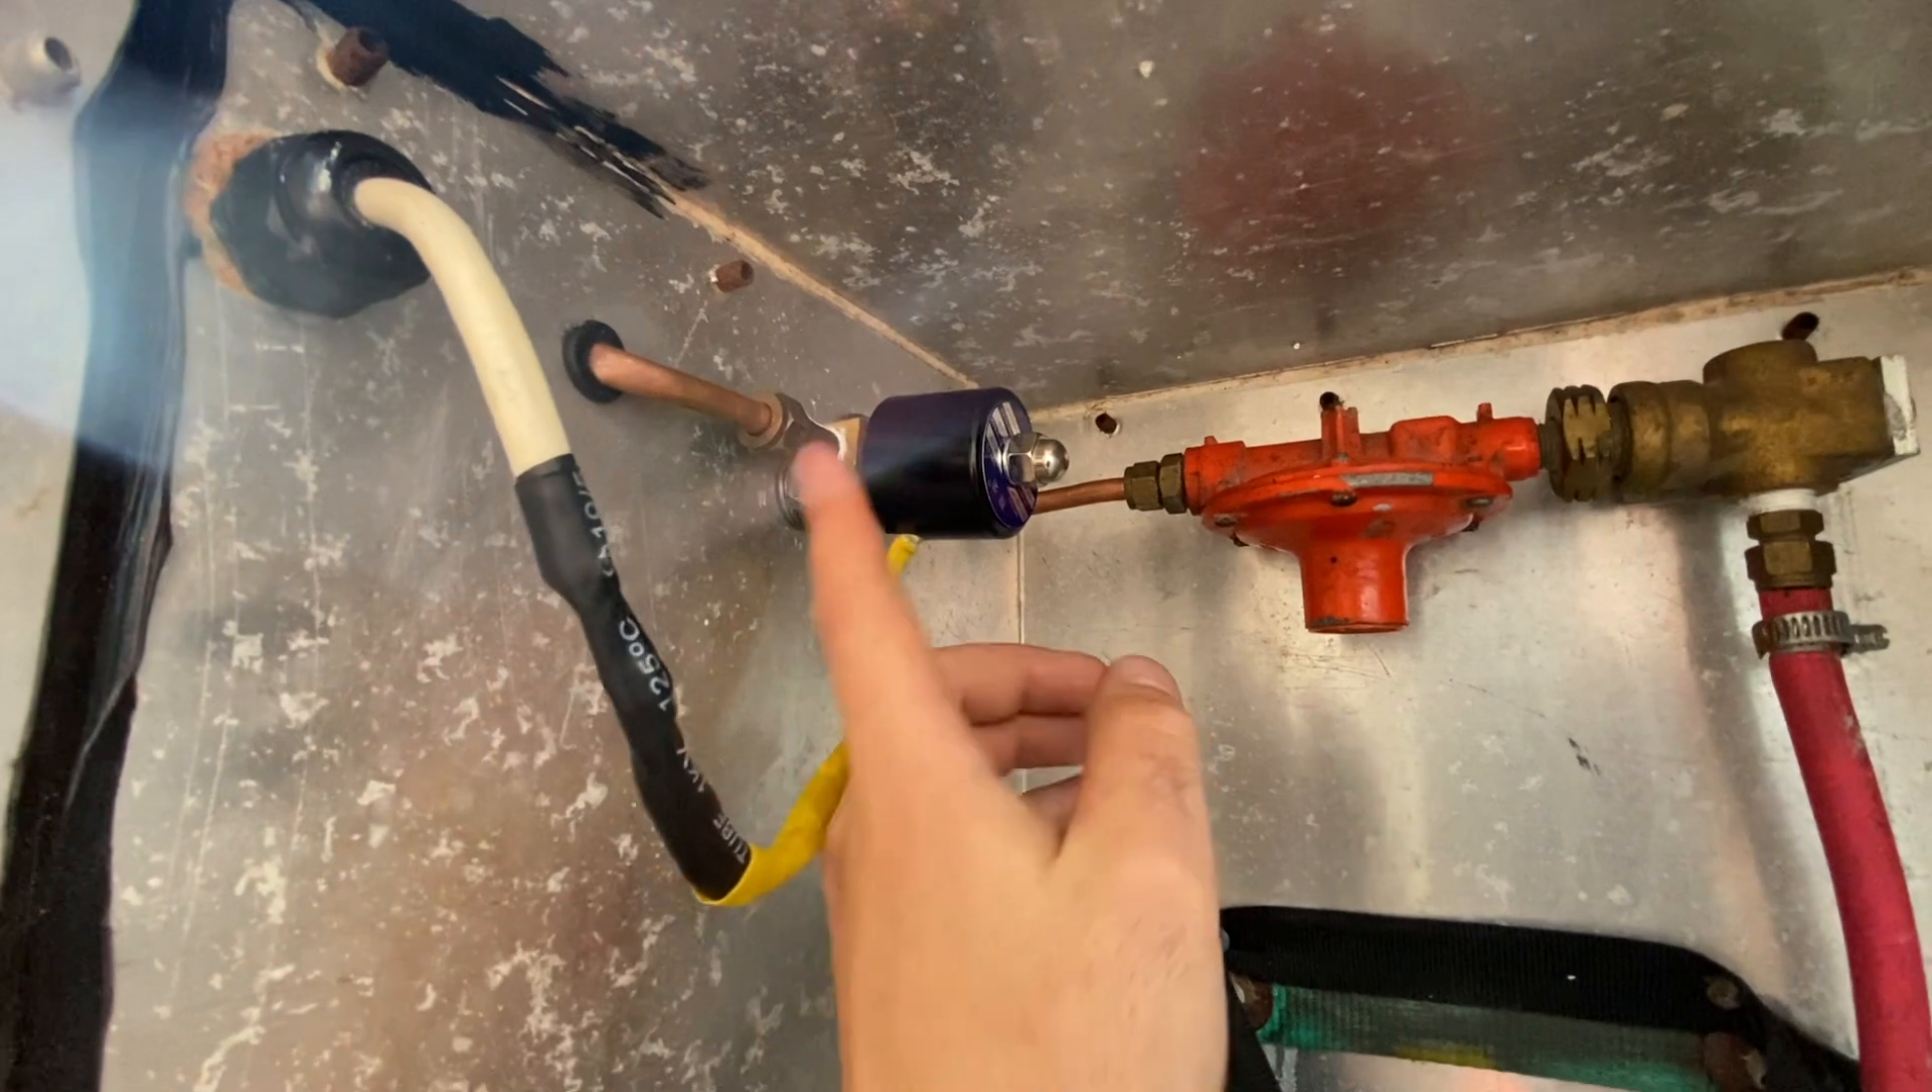After the regulator i've installed this safety shut off valve which is an electronically controlled solenoid valve so we can turn the gas on and off from inside the van.